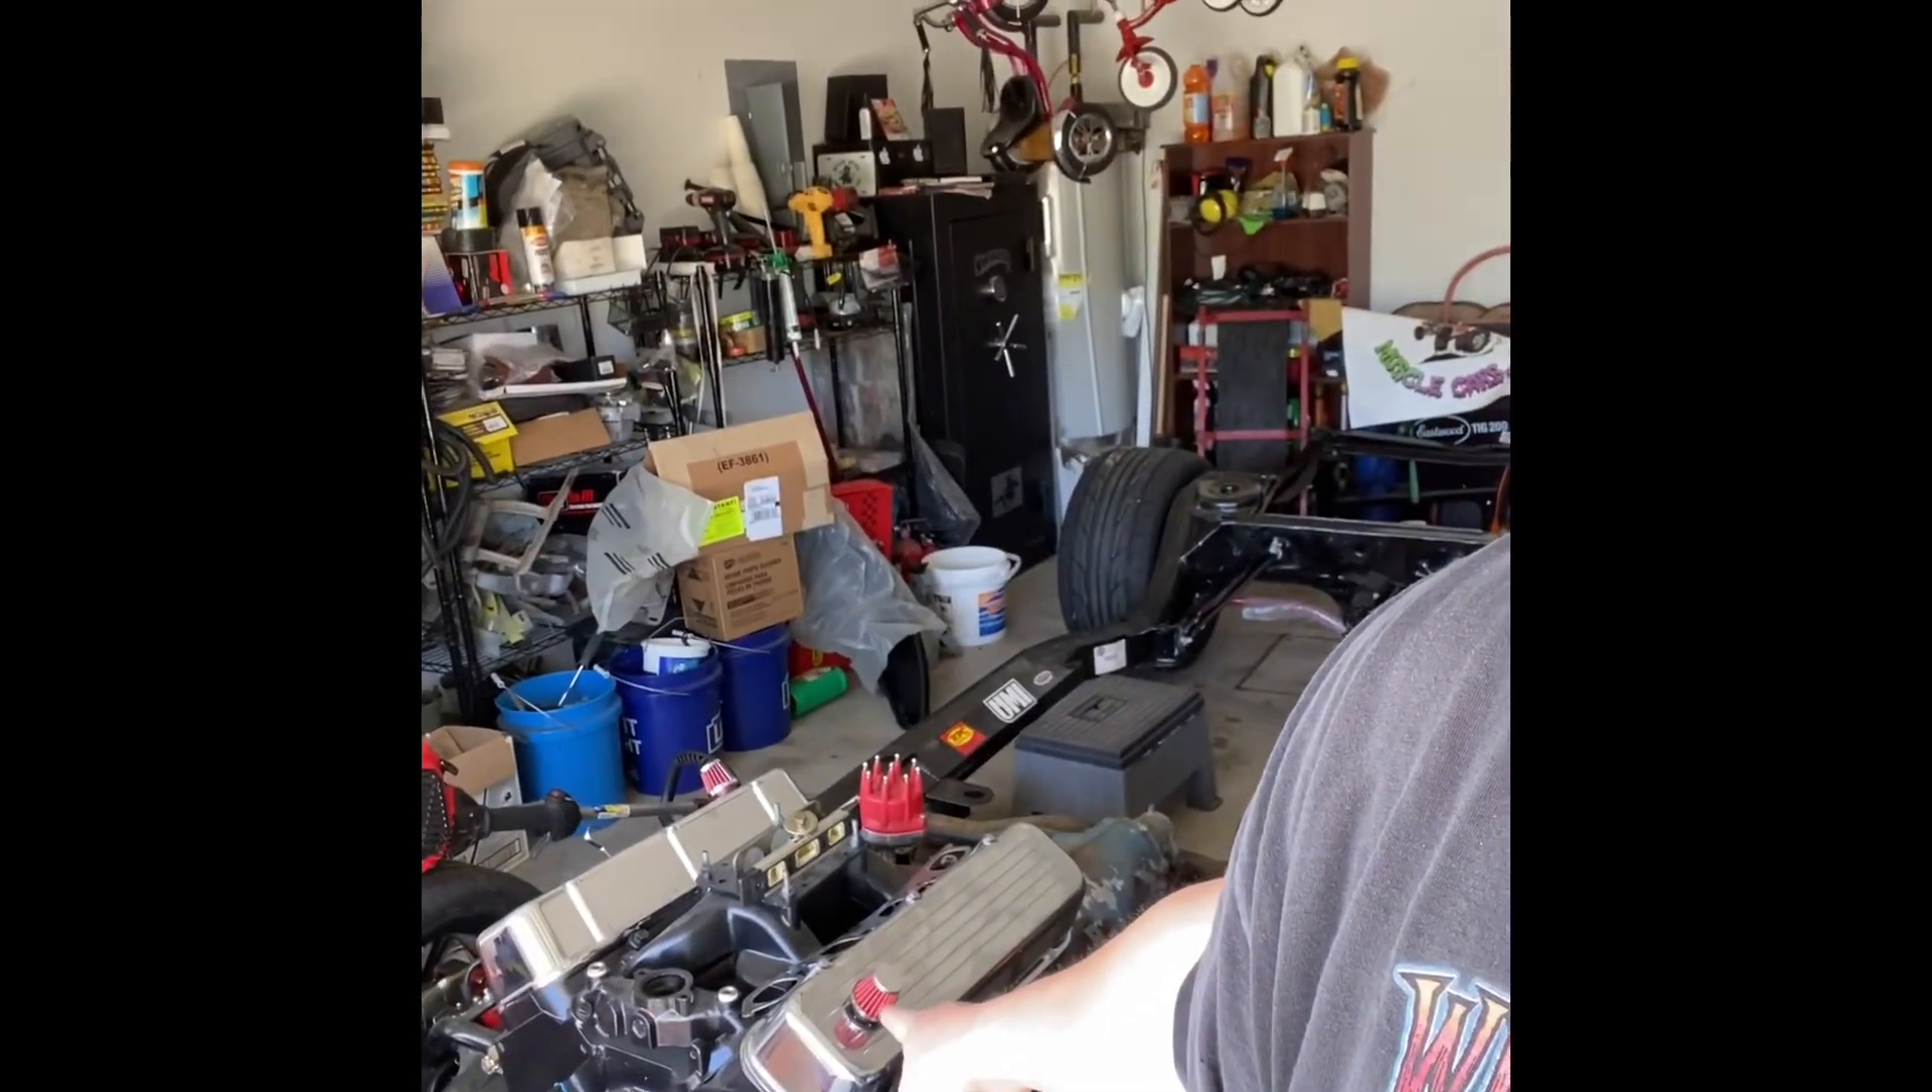I haven't really done anything different to the chassis other than I put some new valve covers on that big black boy.